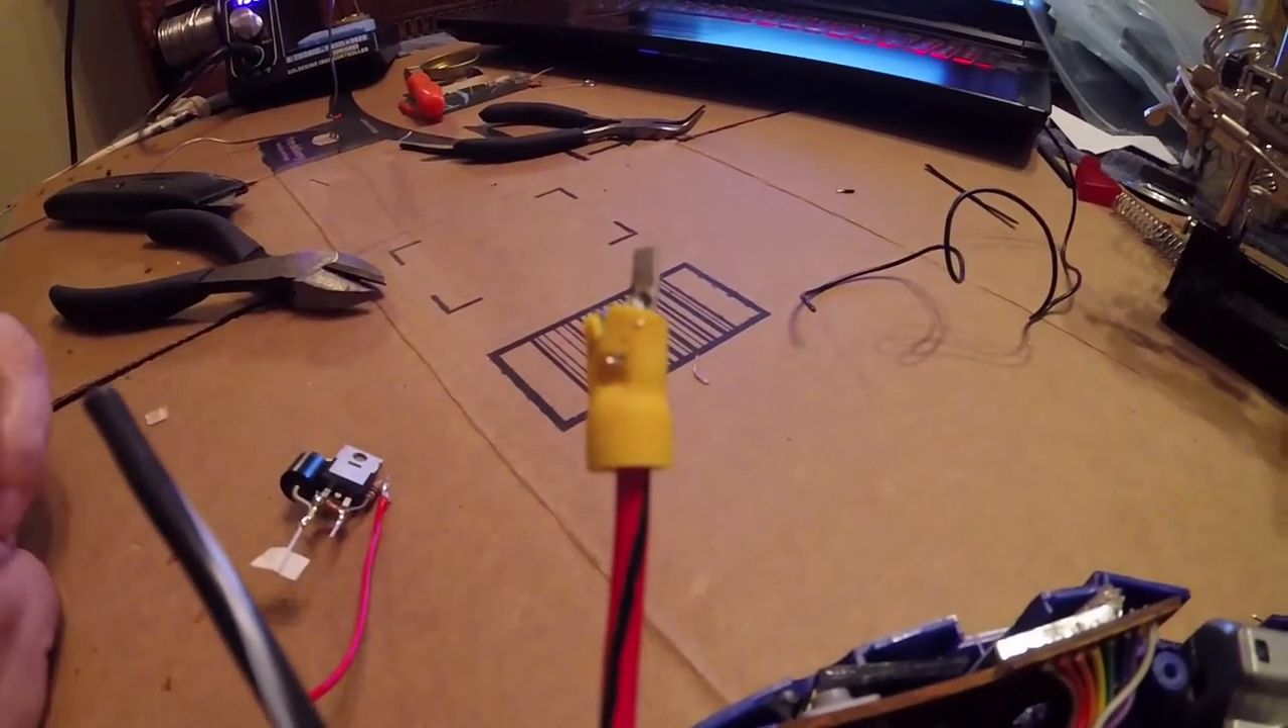We've crimped and soldered the blade connector for the positive motor input. We'll hook that up soon.